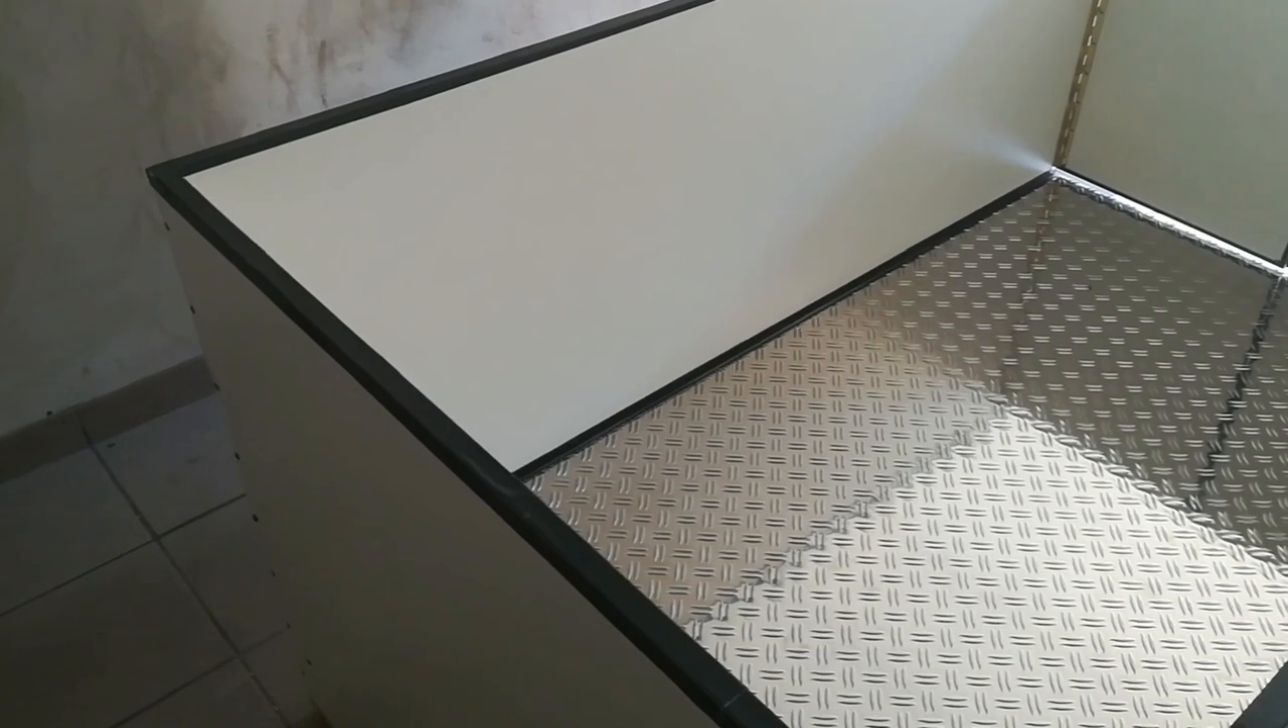Die eigentliche Transportbox für die Schafe ist inklusive Stahlboden zusammengebaut.